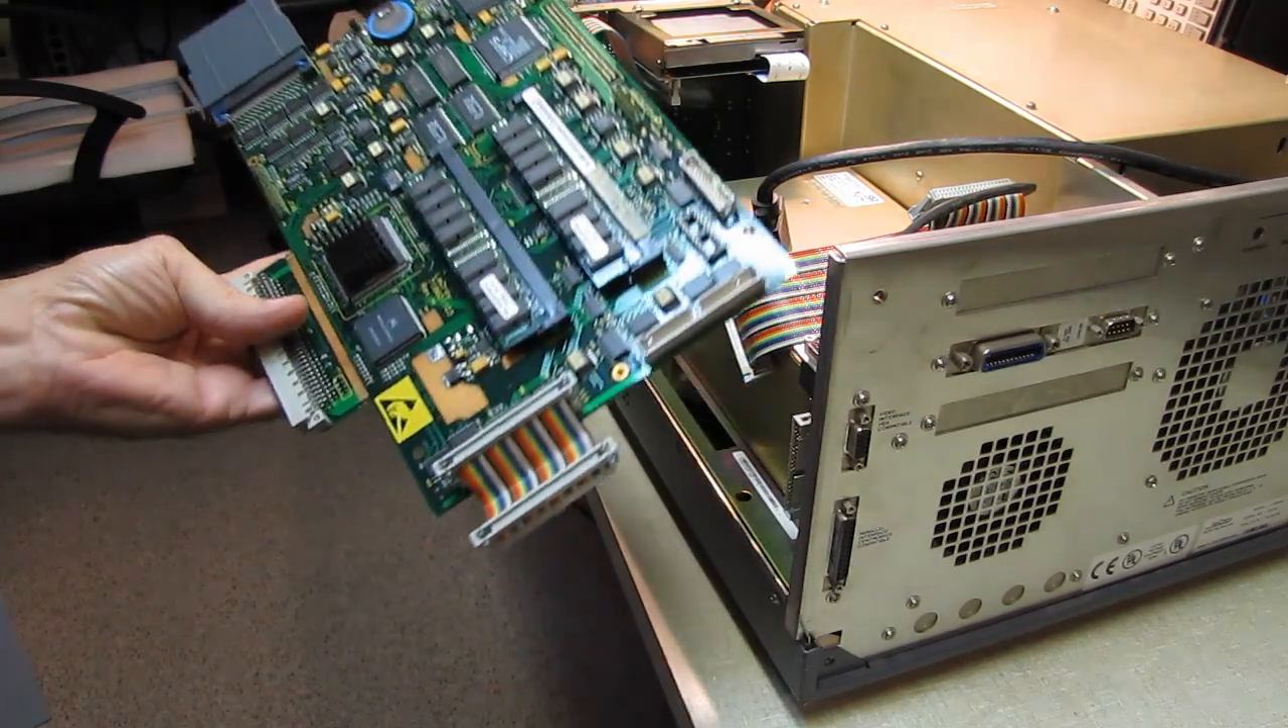I've gone ahead and removed the main control board.